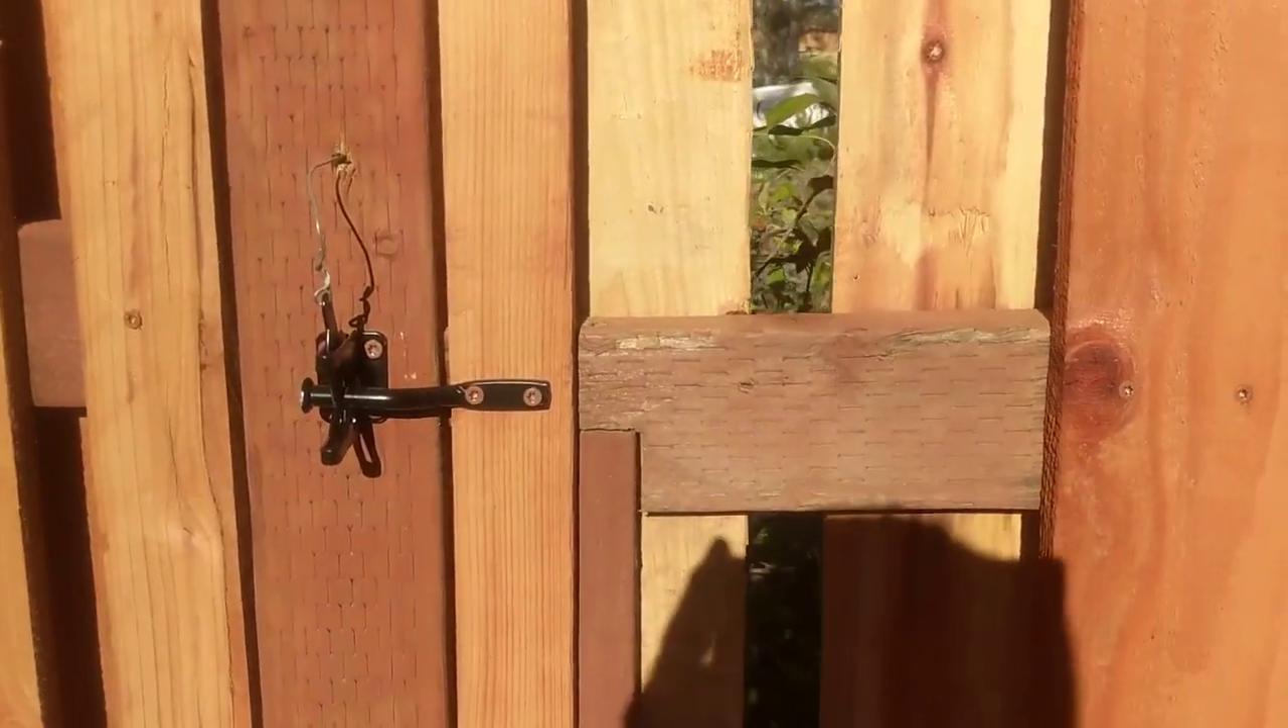So you can see I left off a board just so that you guys can see.